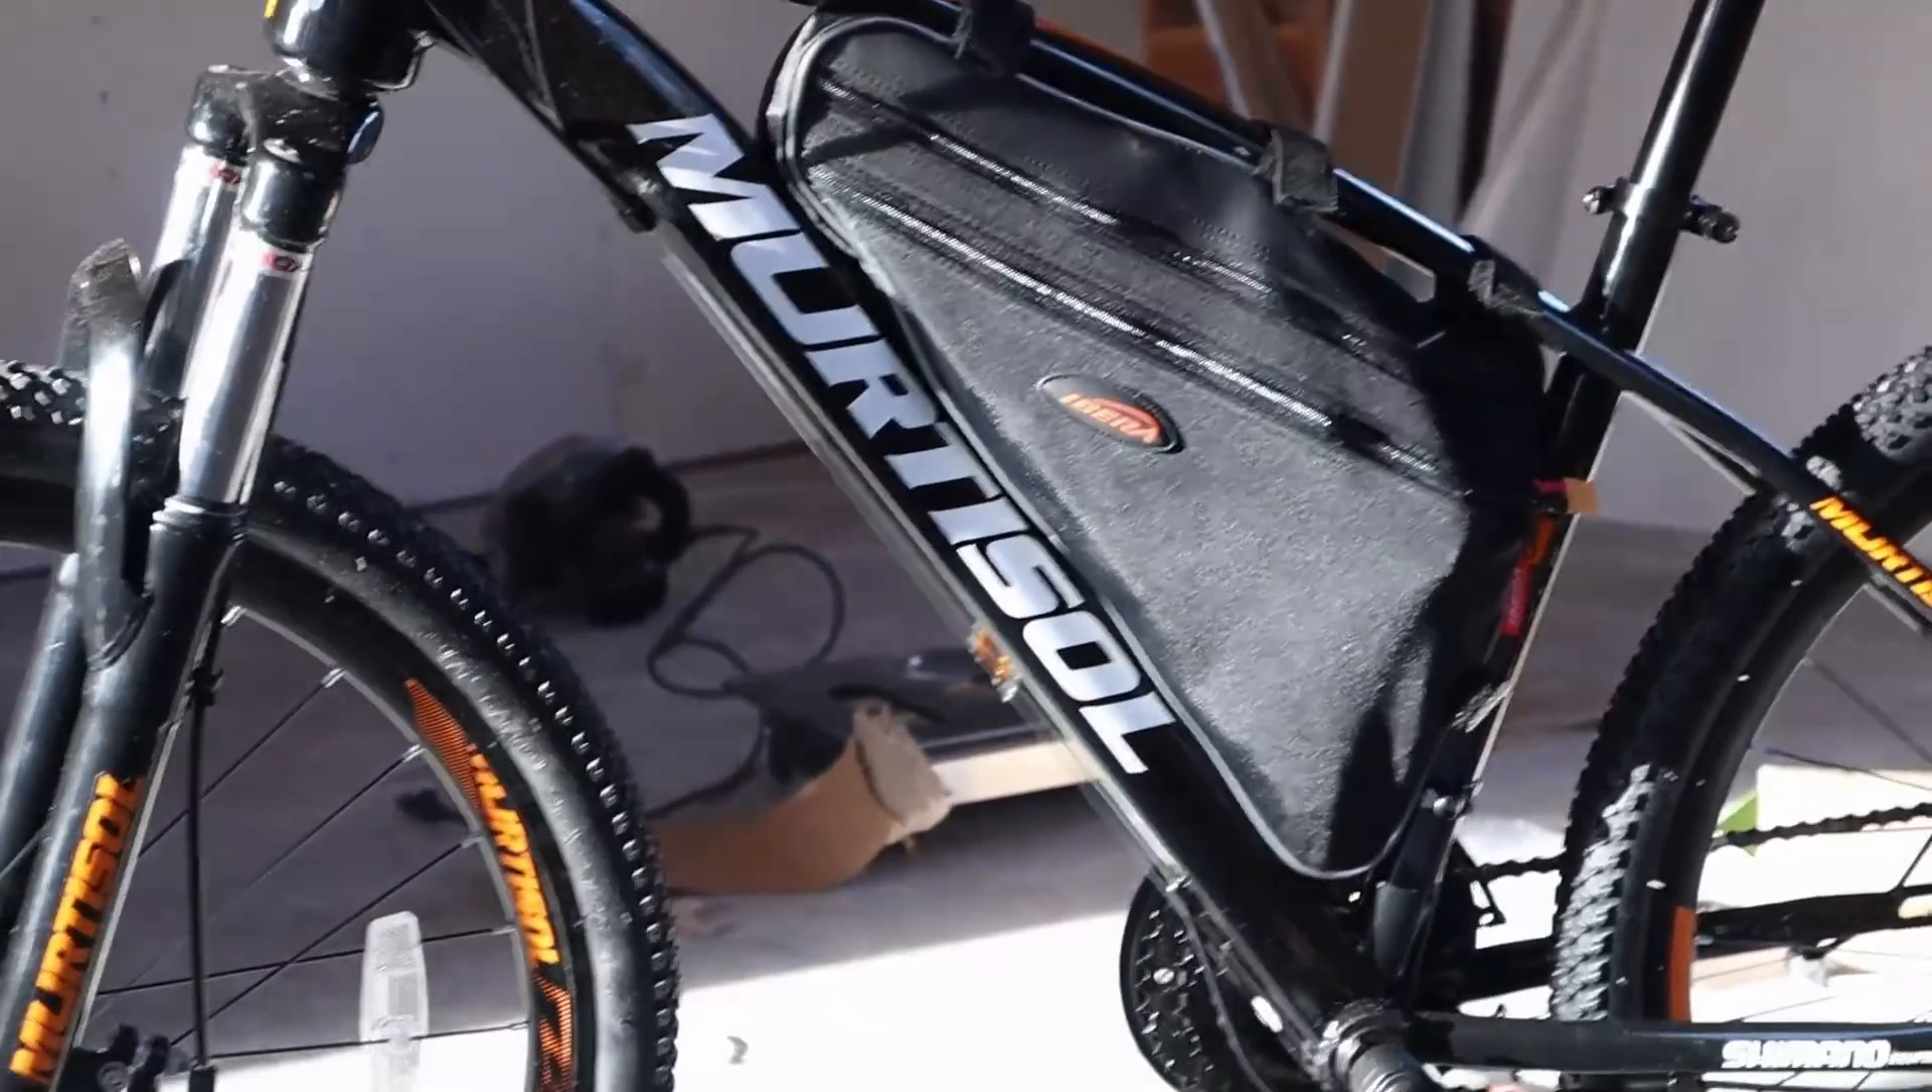I was a little worried because the frame looked a little small and the bag is pretty small too, but it ended up just fitting in there perfectly.